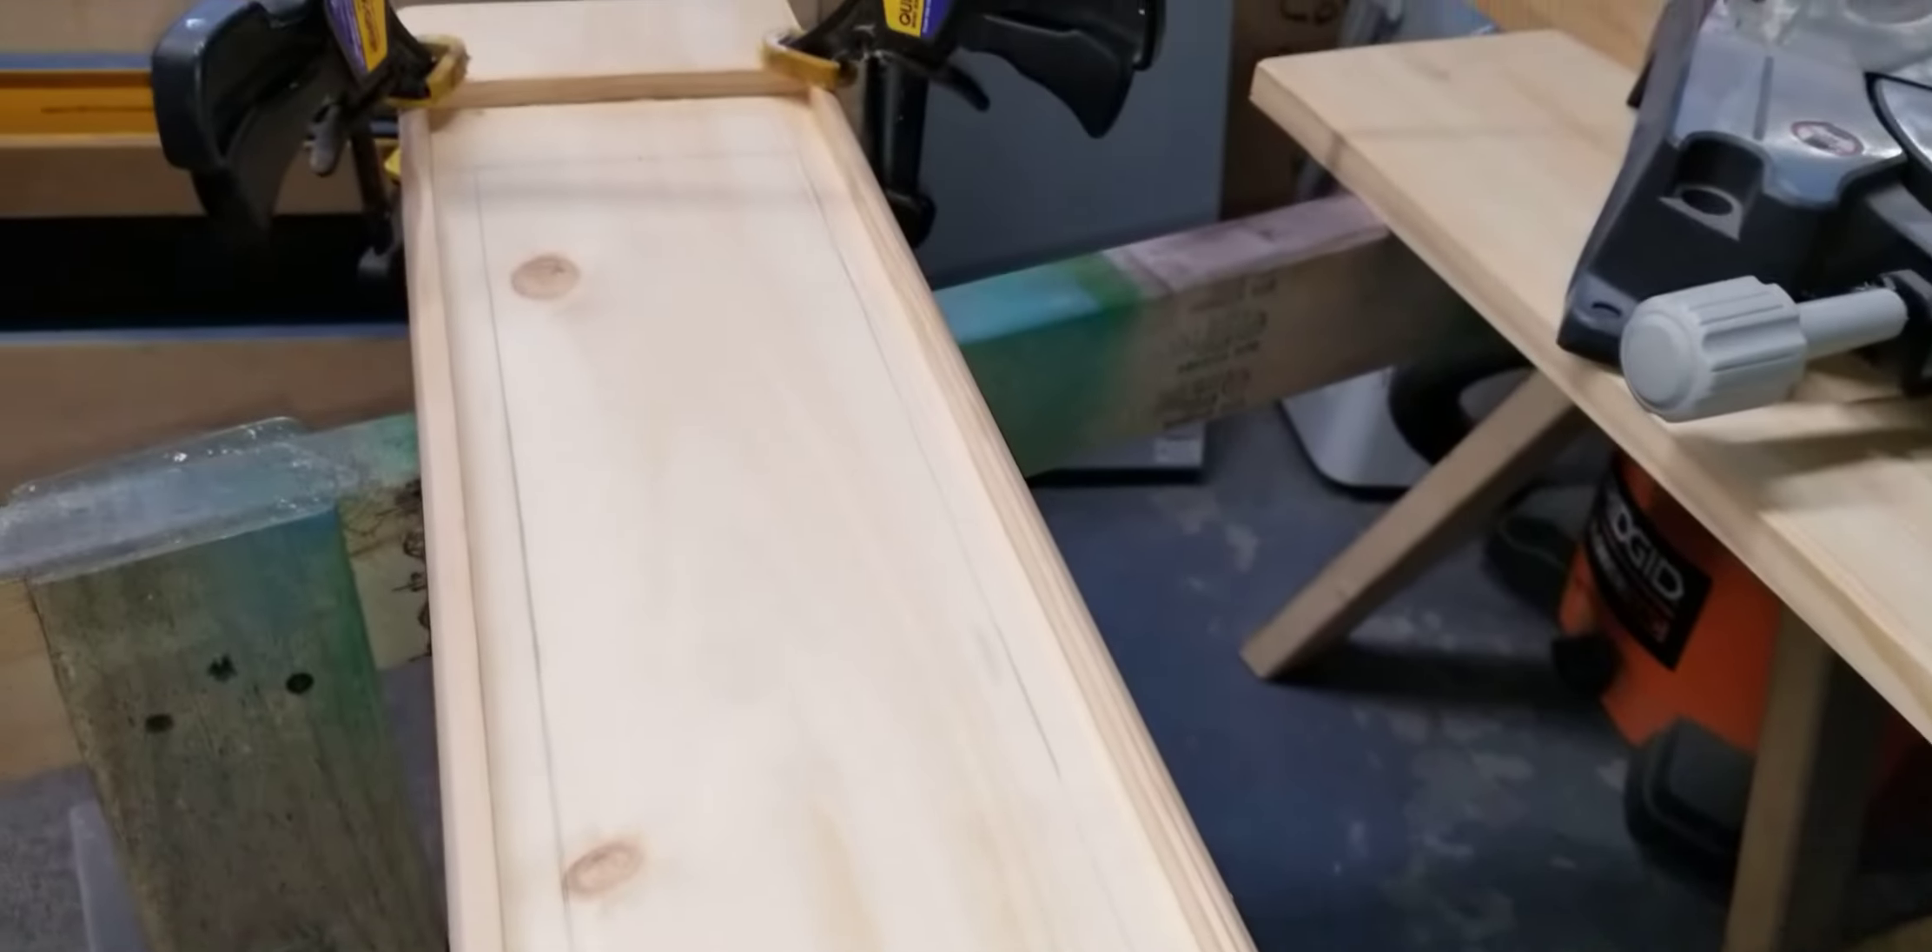So I put my I got my outer border all on that's the quarter in quarter round molding uh that's been put all the way around.